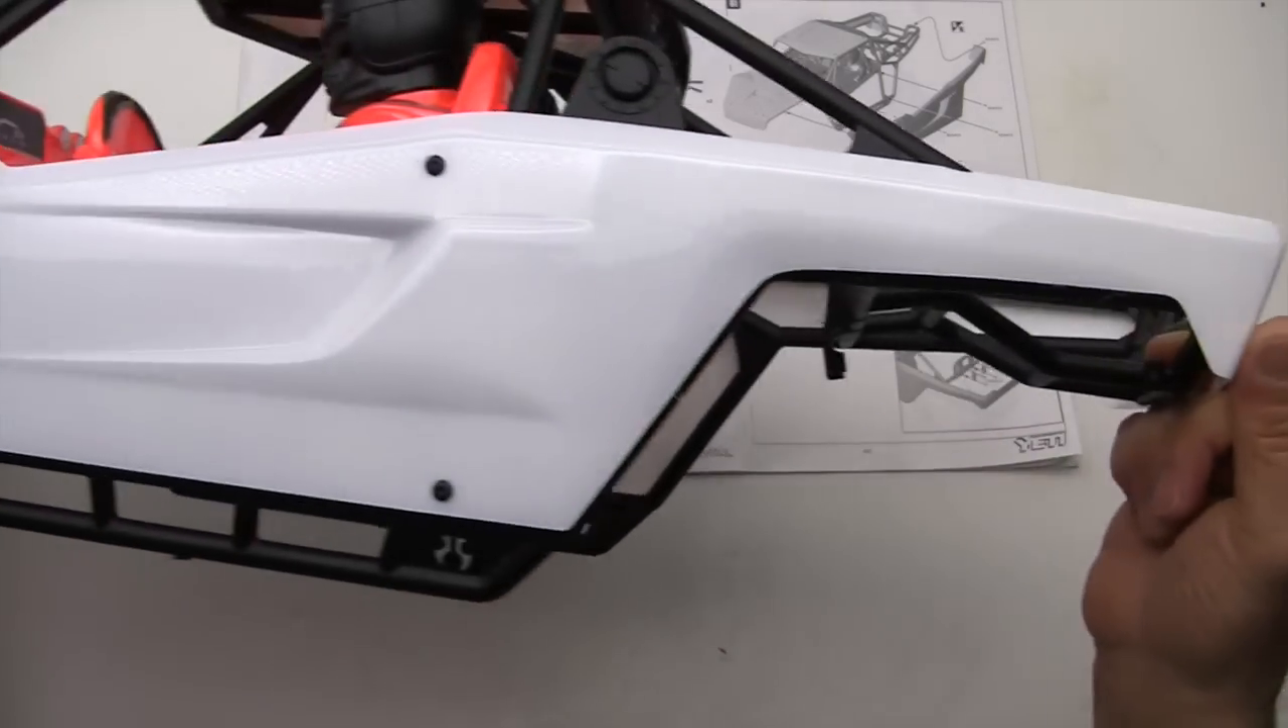Okay well we've got the body panels all mounted up.